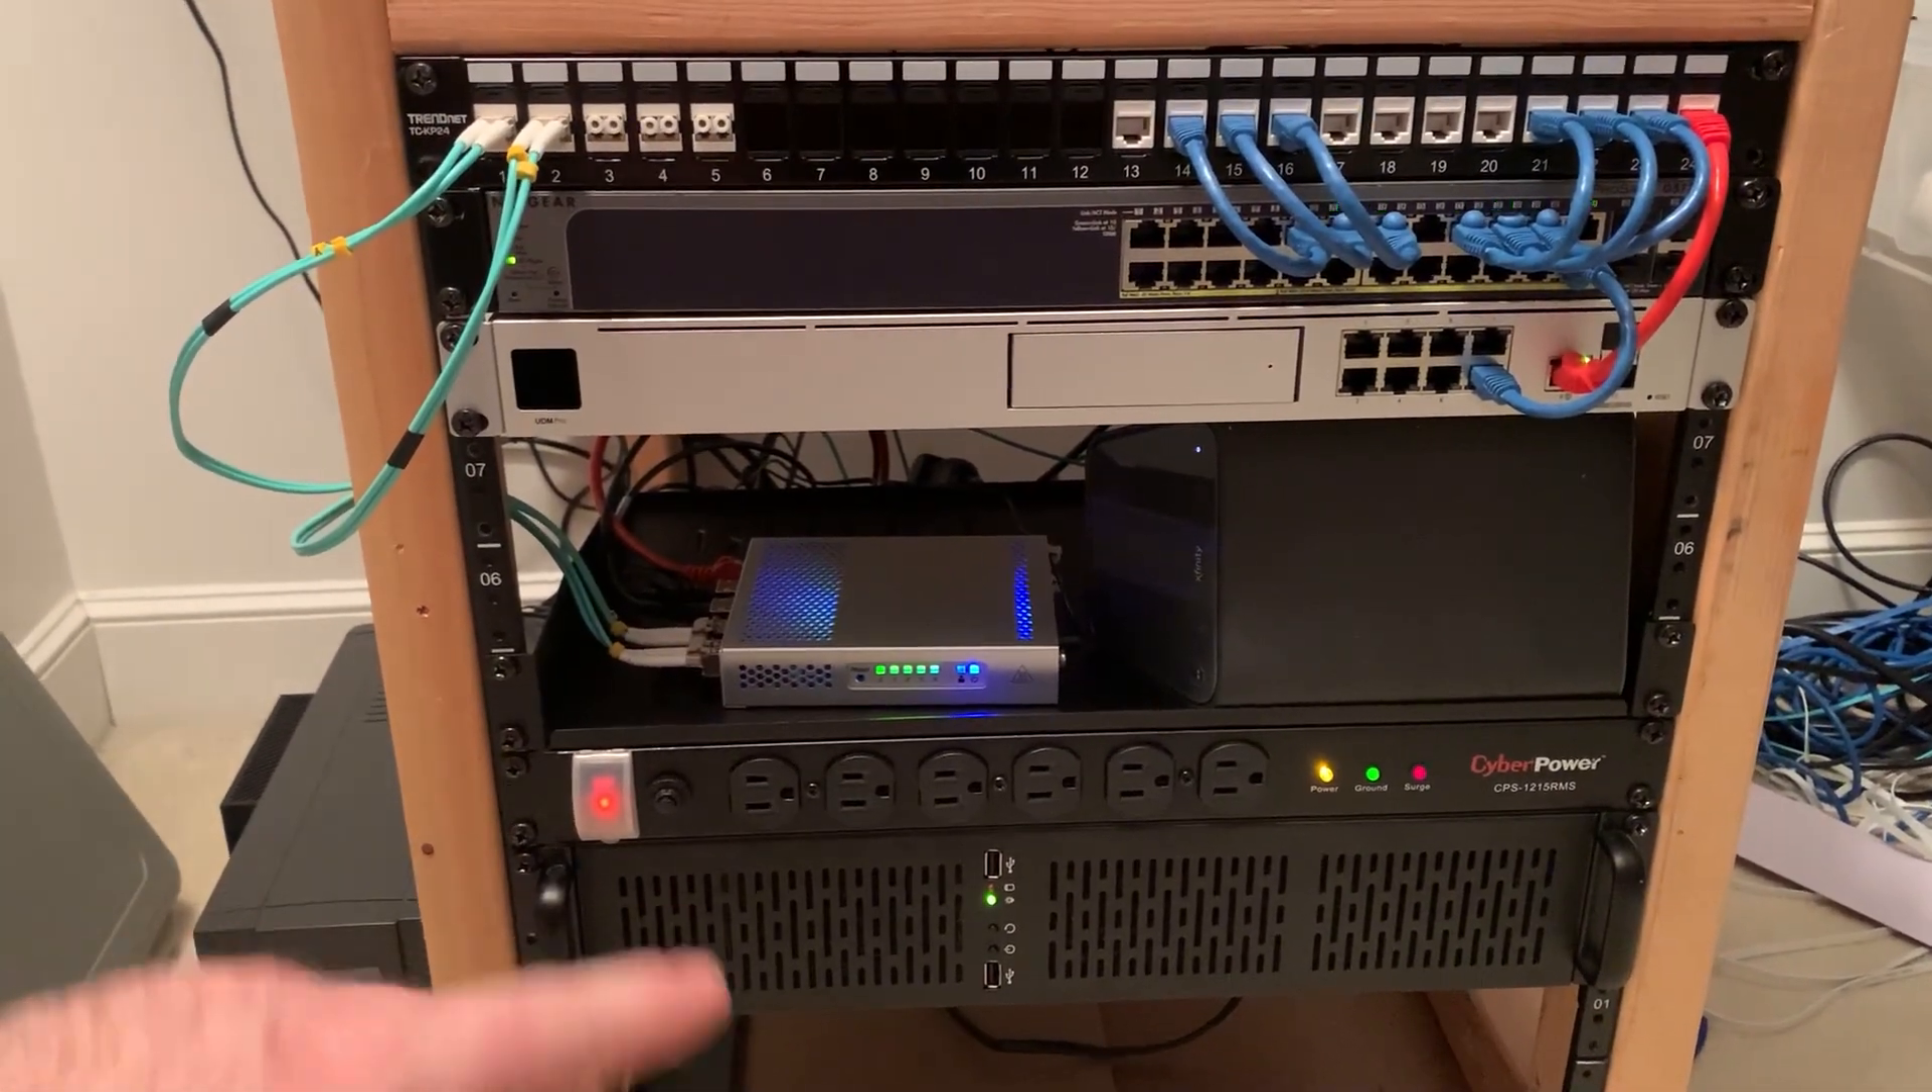So there you have it. A successful transplant into a 2U server chassis for my Proxmox server. After a little bit of rearranging in the rack we now have the new 2U server right down here at the bottom.